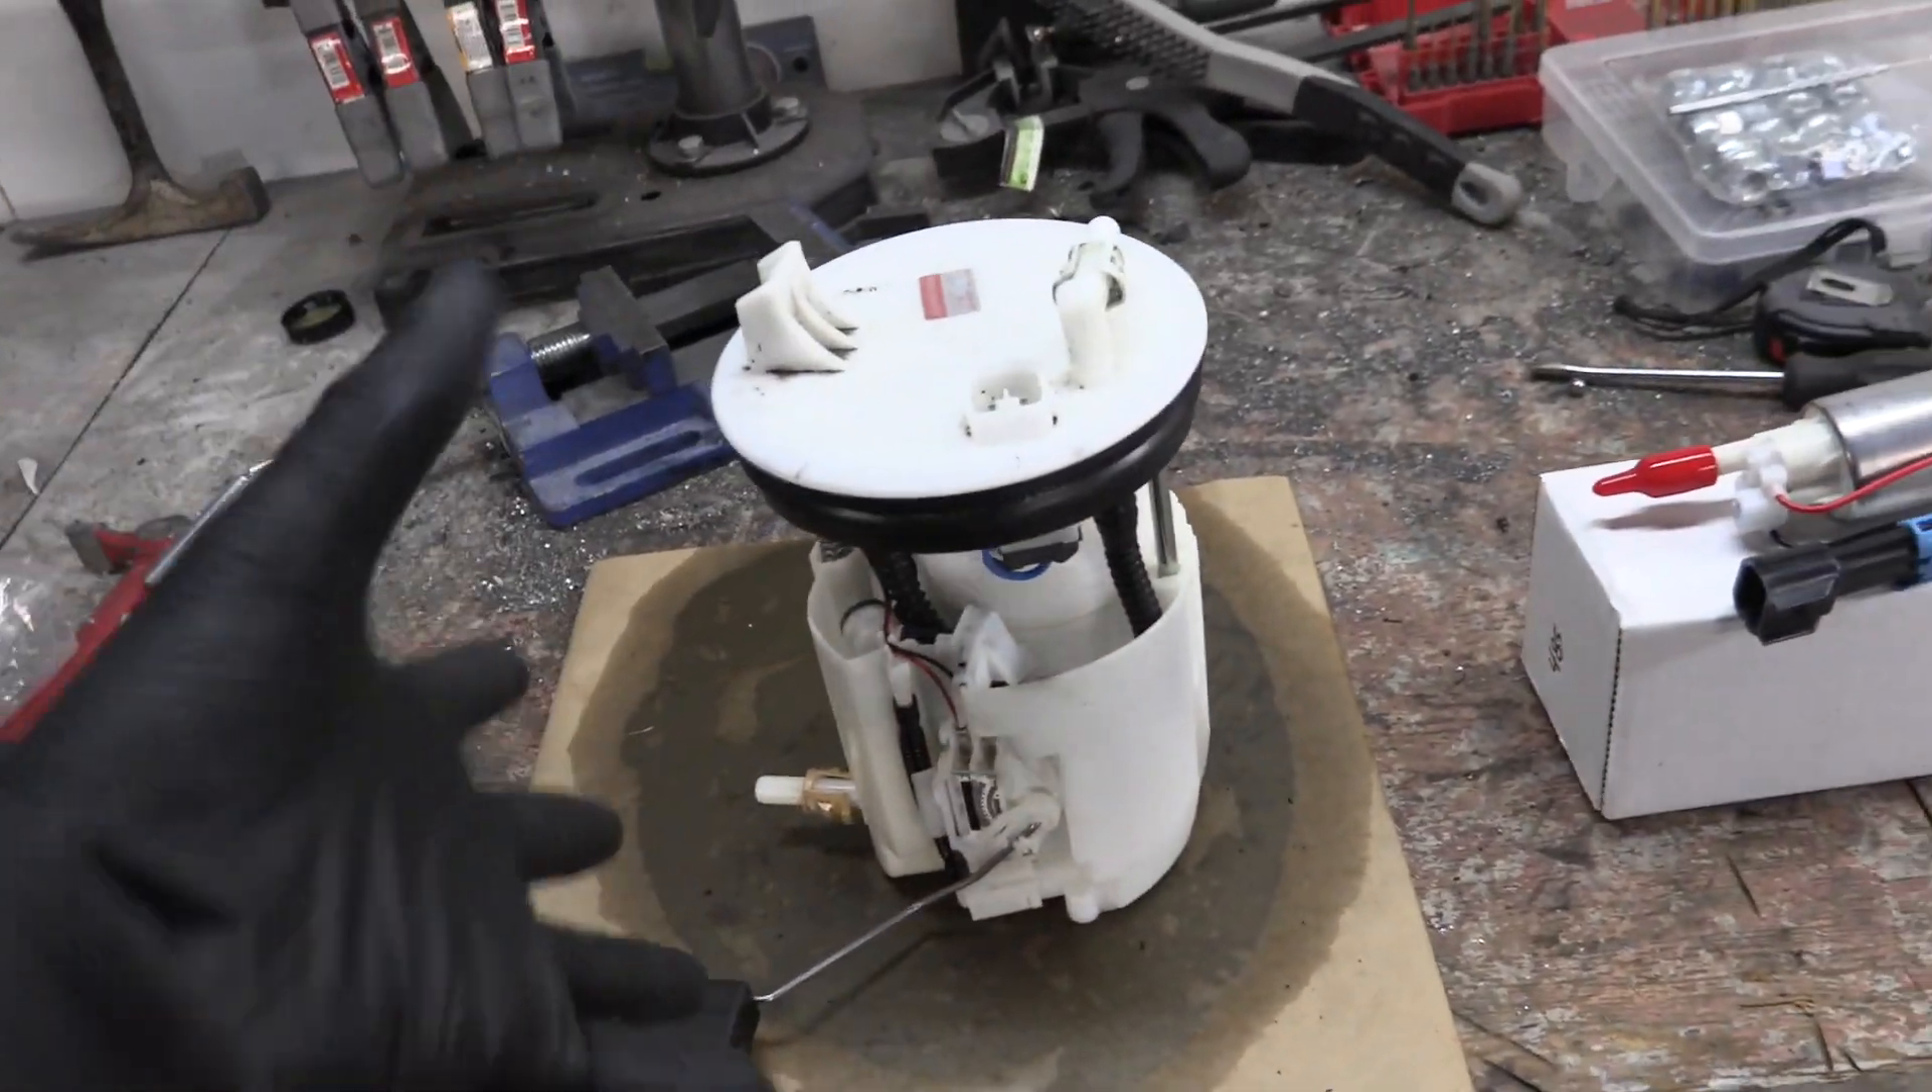All right, I got the fuel pump out of the car, the whole basket connection thing.